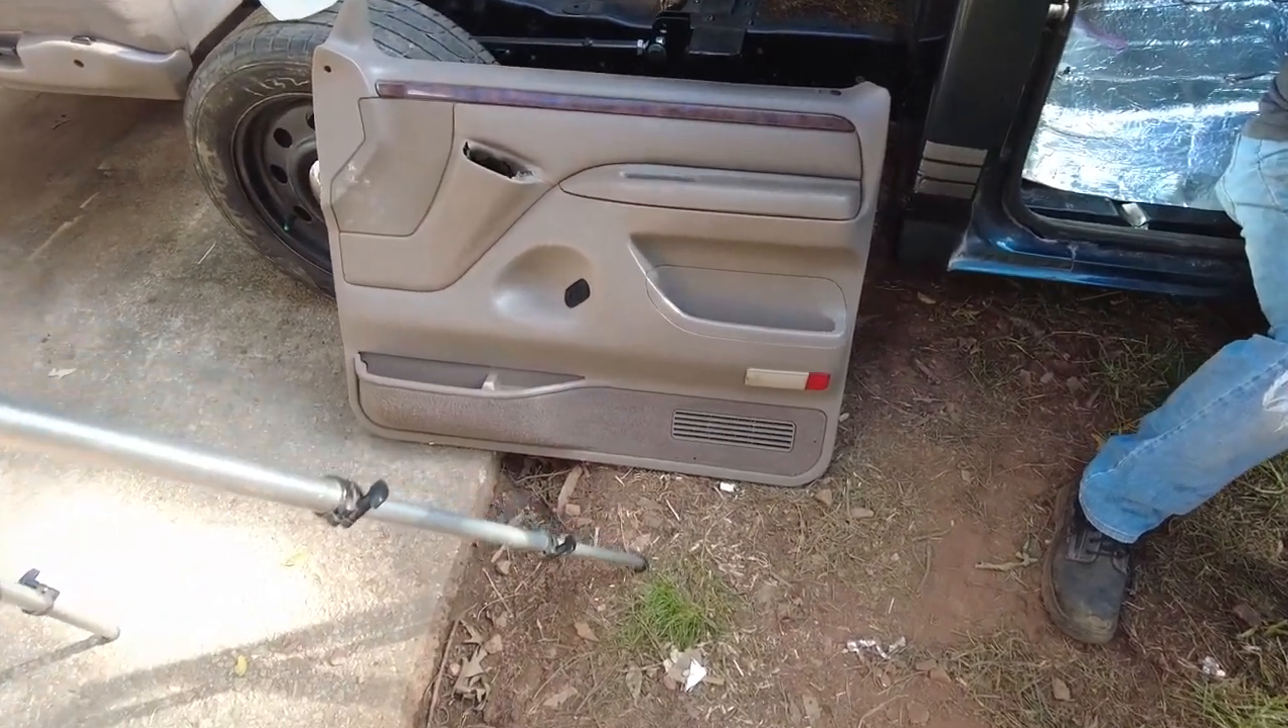So we're about ready, pretty much ready to put this door panel on and see if it fits.